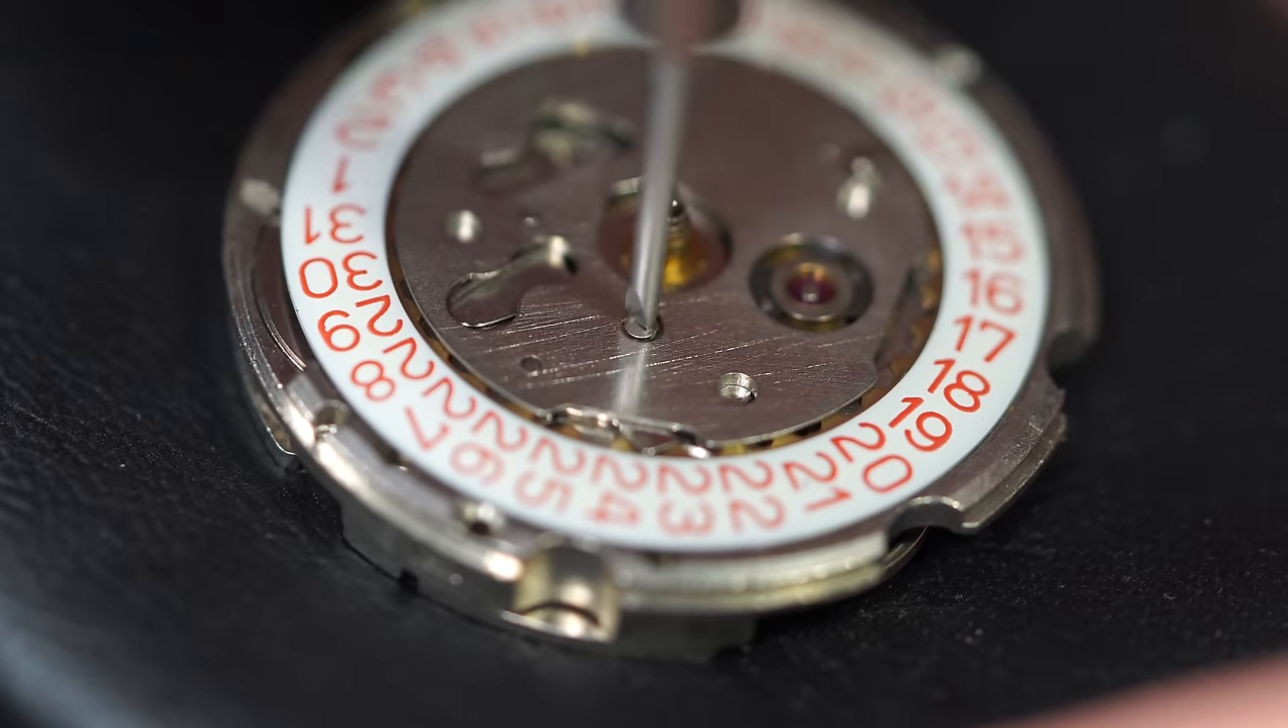Okay so now the dial is out.